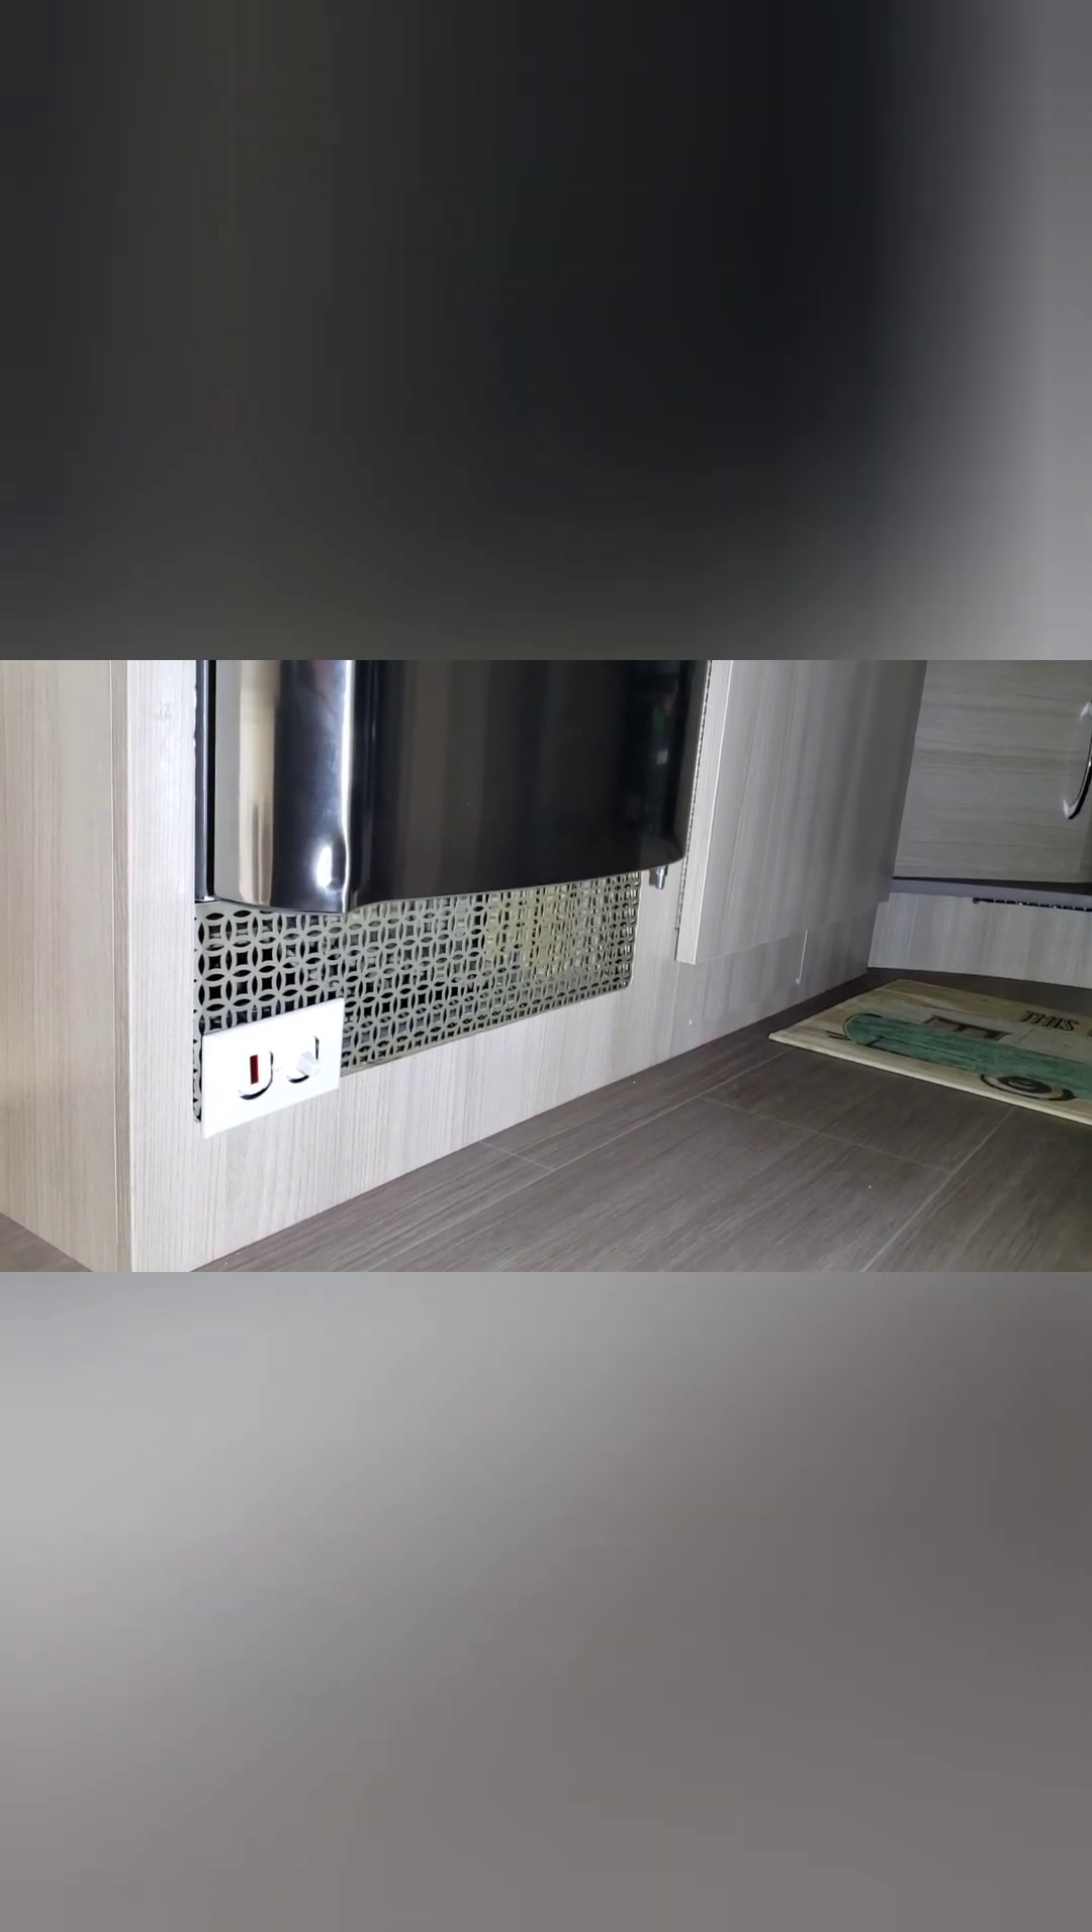Okay, I have my, uh, grating done and I just have it test fitted for now.